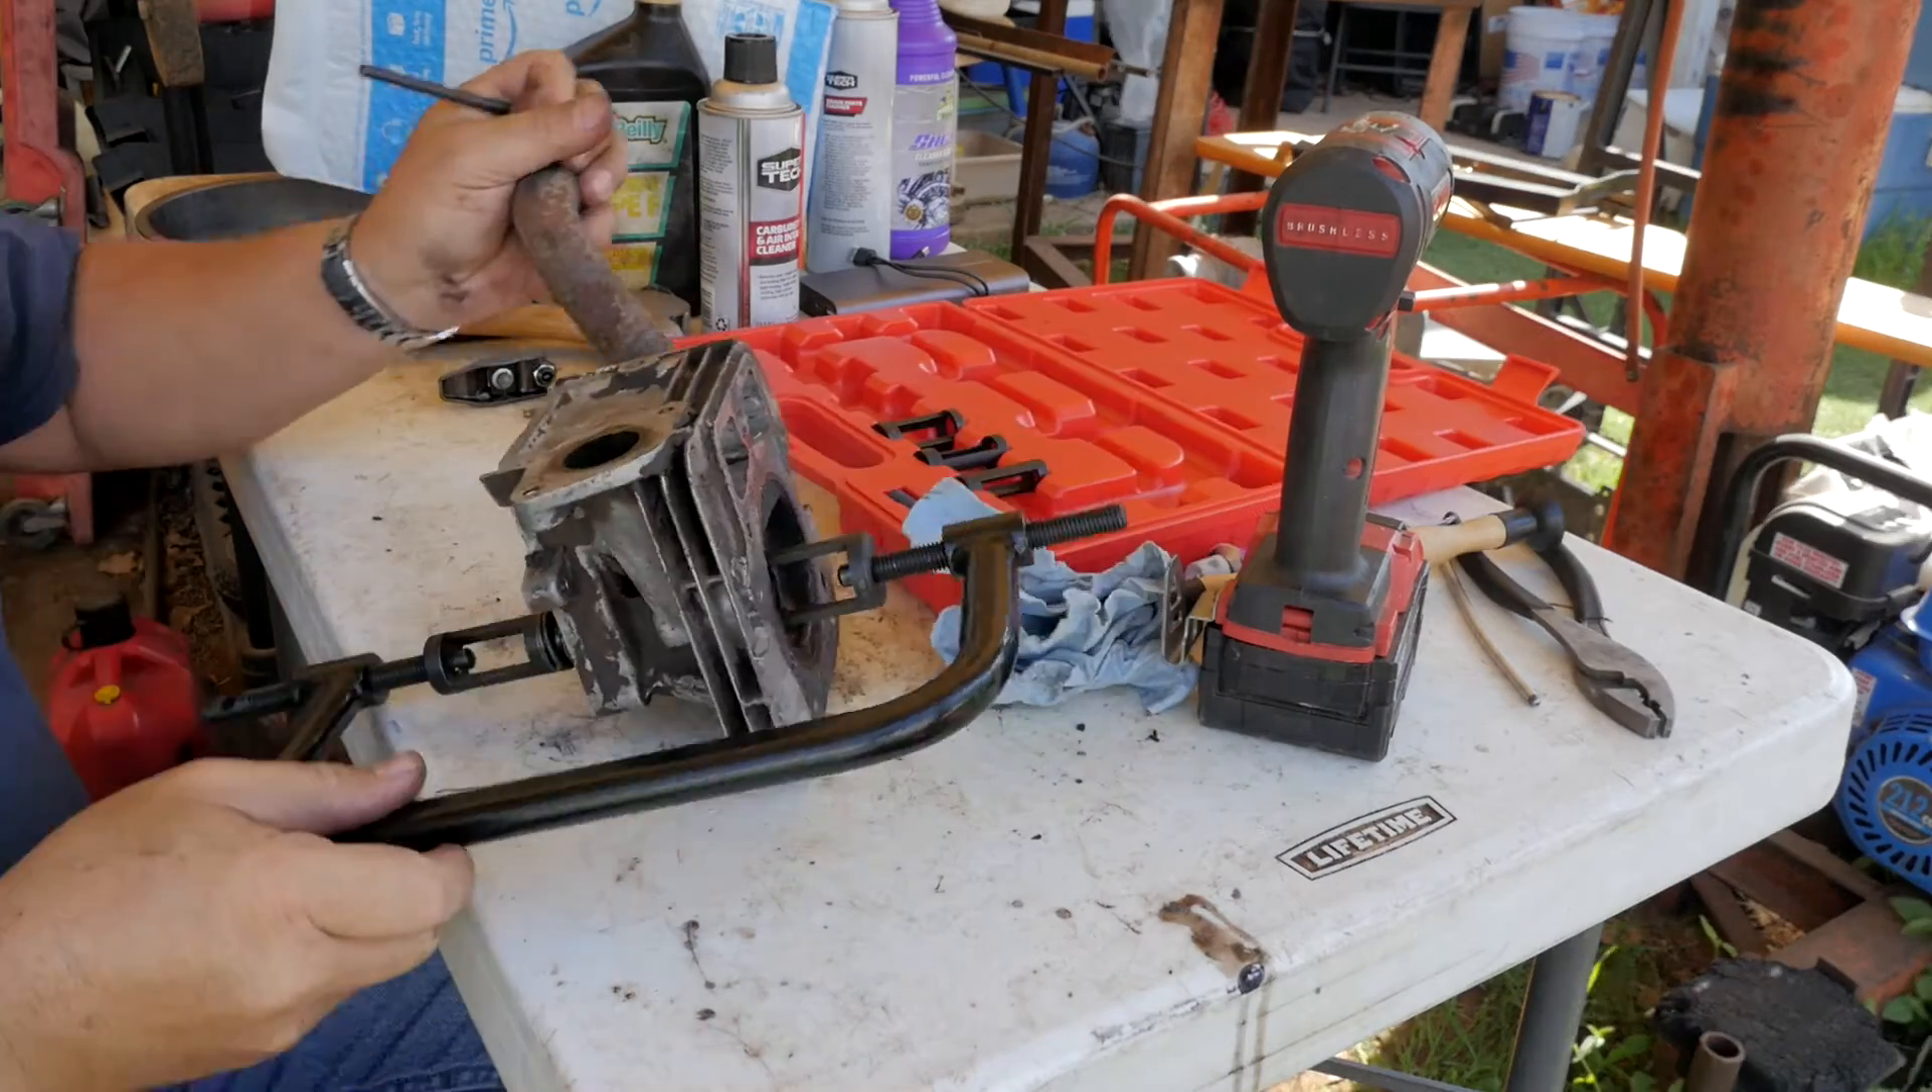Alright, so I got the spring compressor in place.